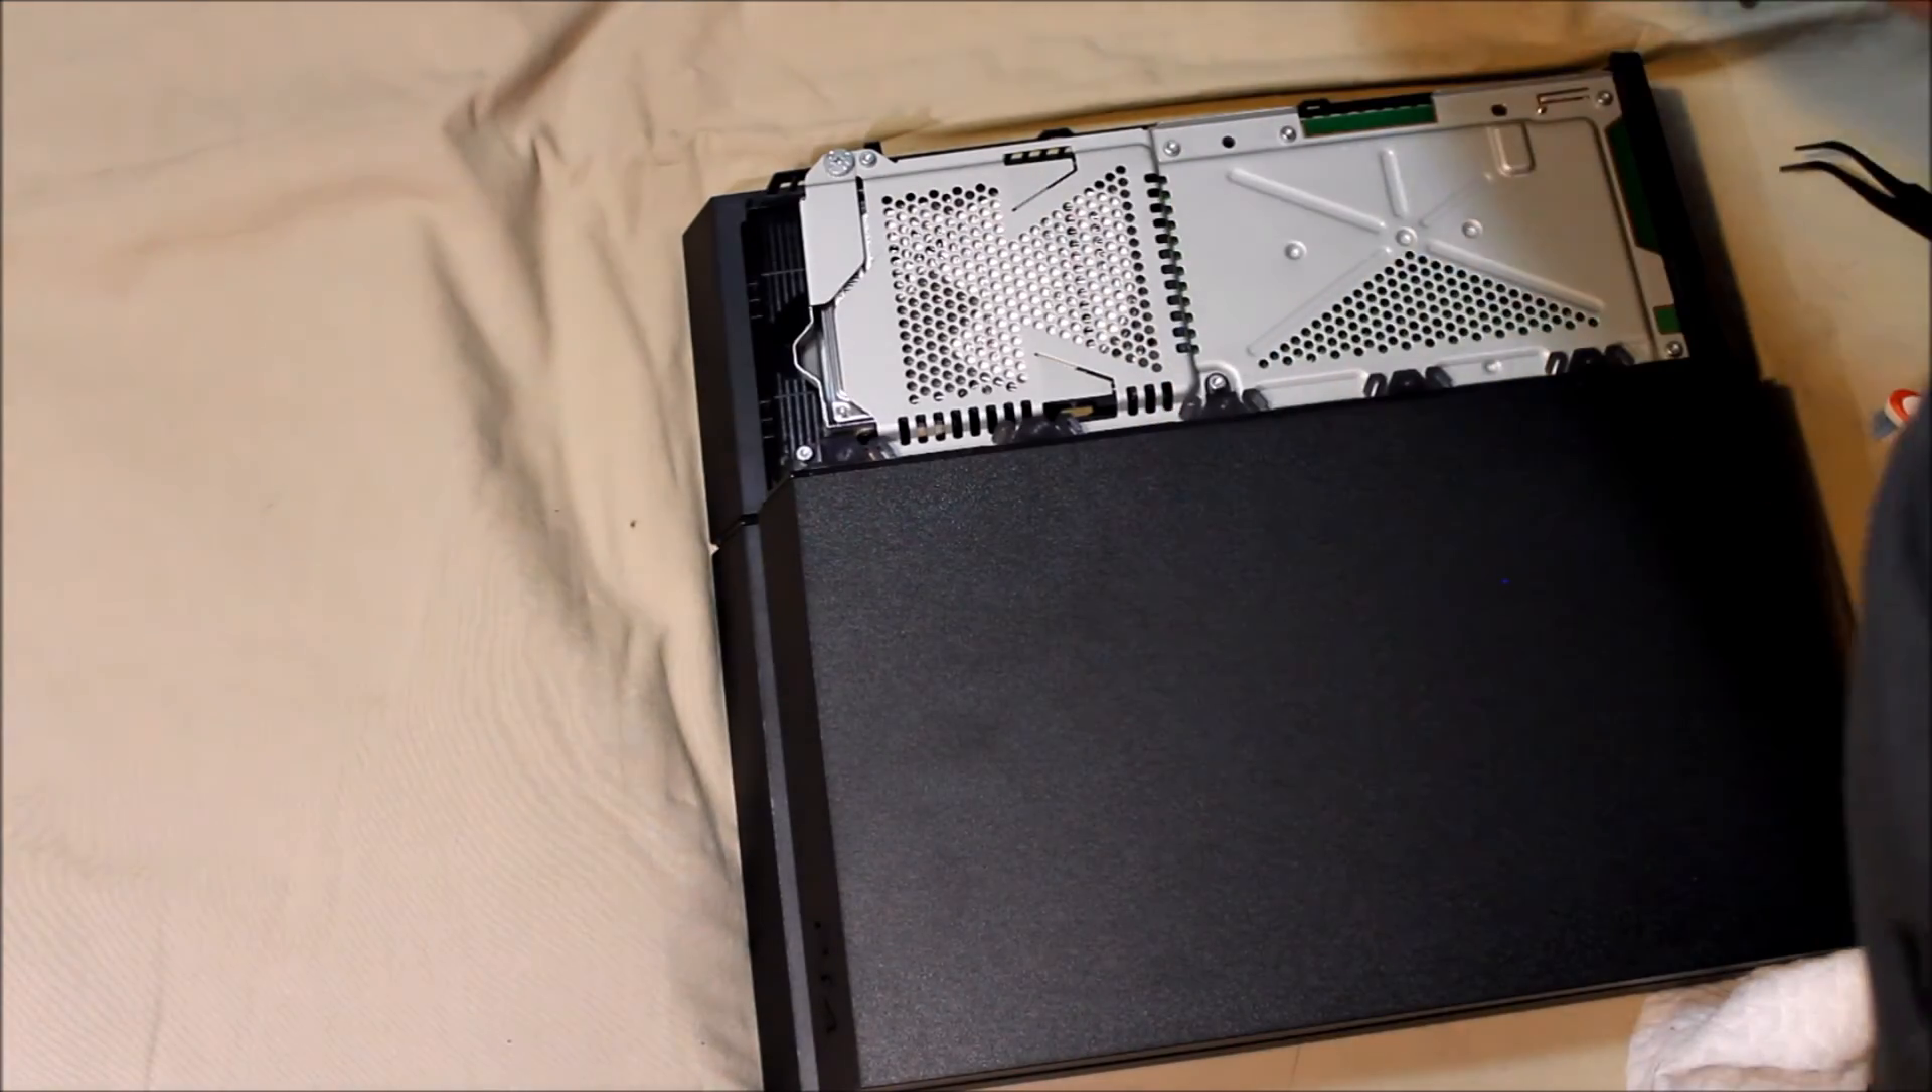And once we have locked the hard drive in place with the screw we are pretty much done since we are just missing the front plastic plate.